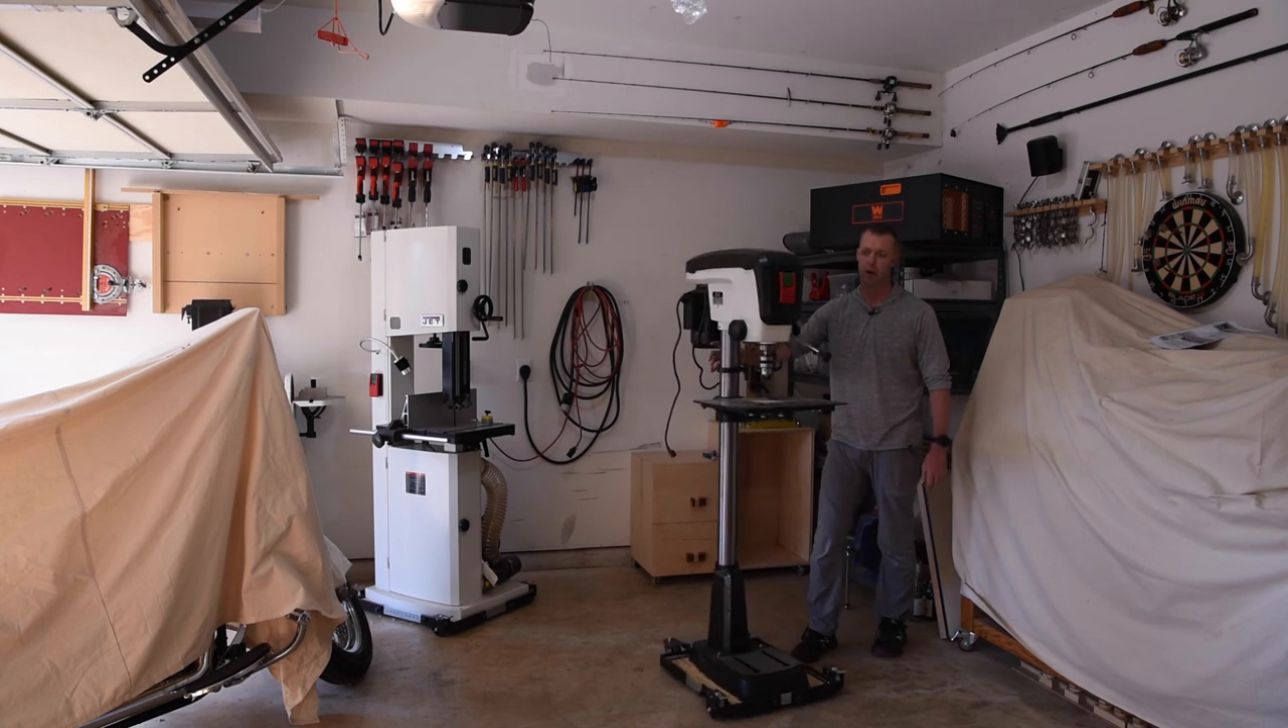So we got the Jet 17 inch drill press all put together. Got it mounted on the rolling base.